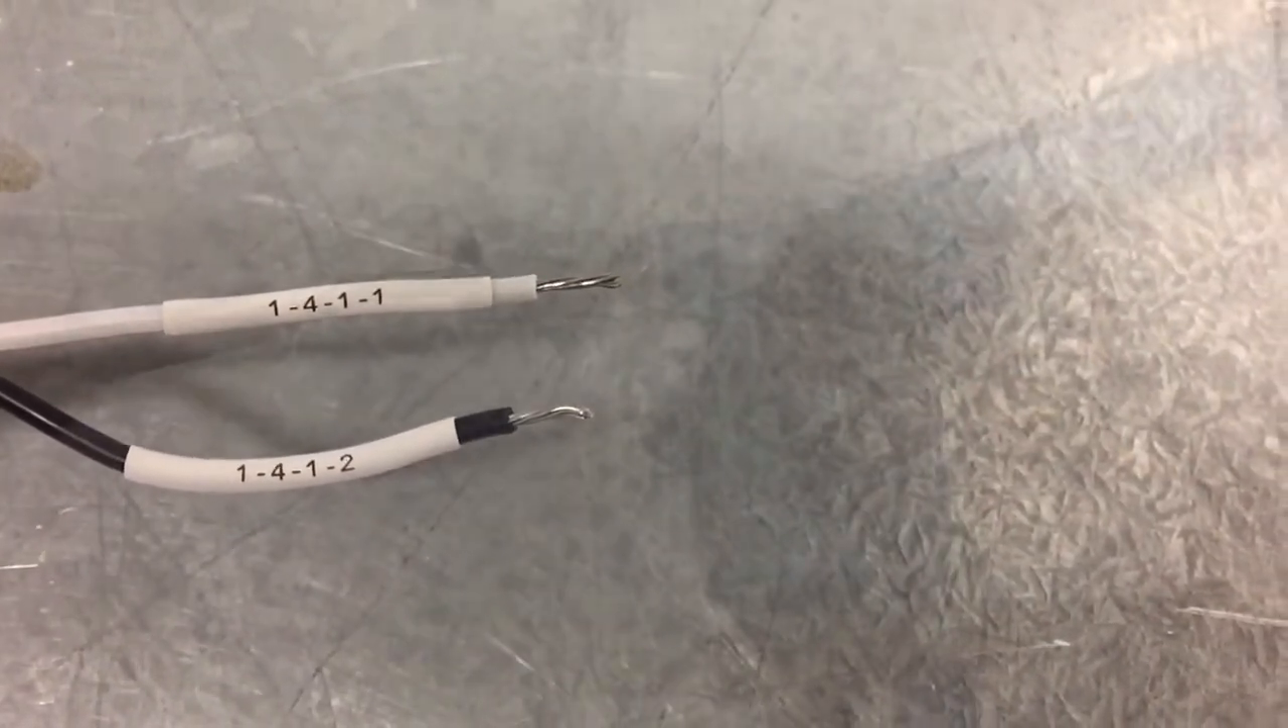You can see the labels have shrunk down. And they're secured onto the conductors.